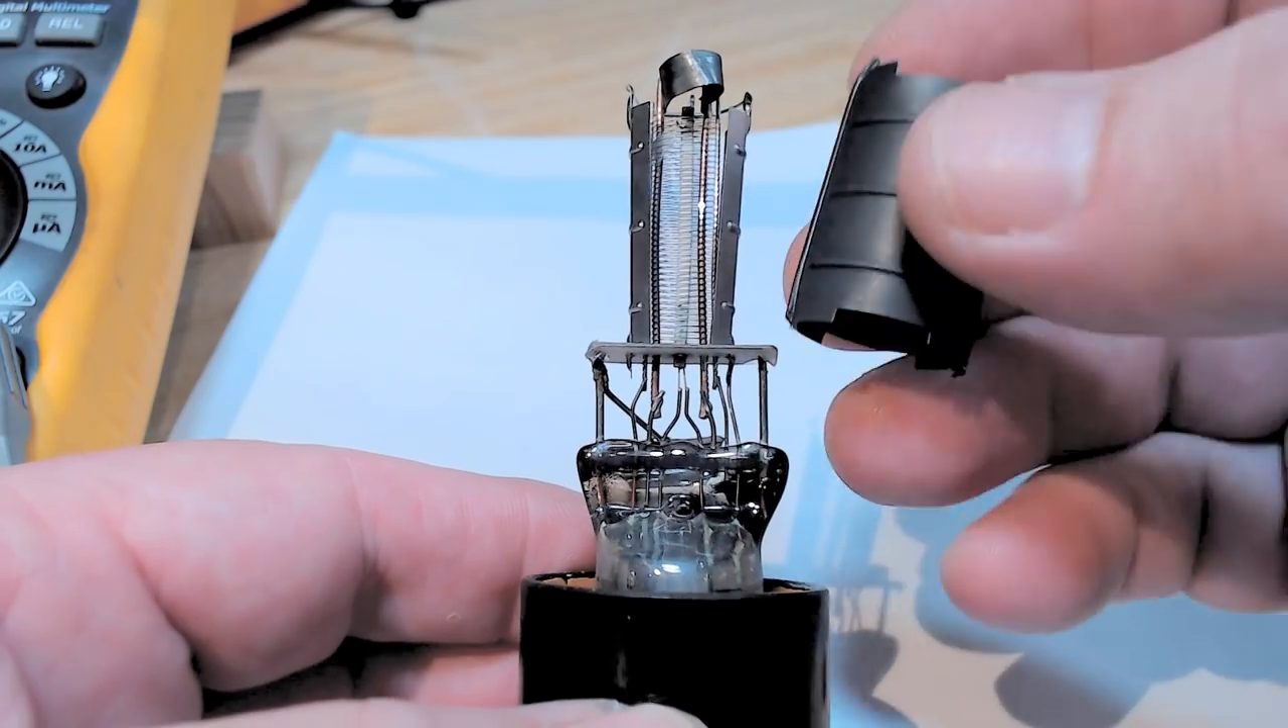I've managed to get the plate off.